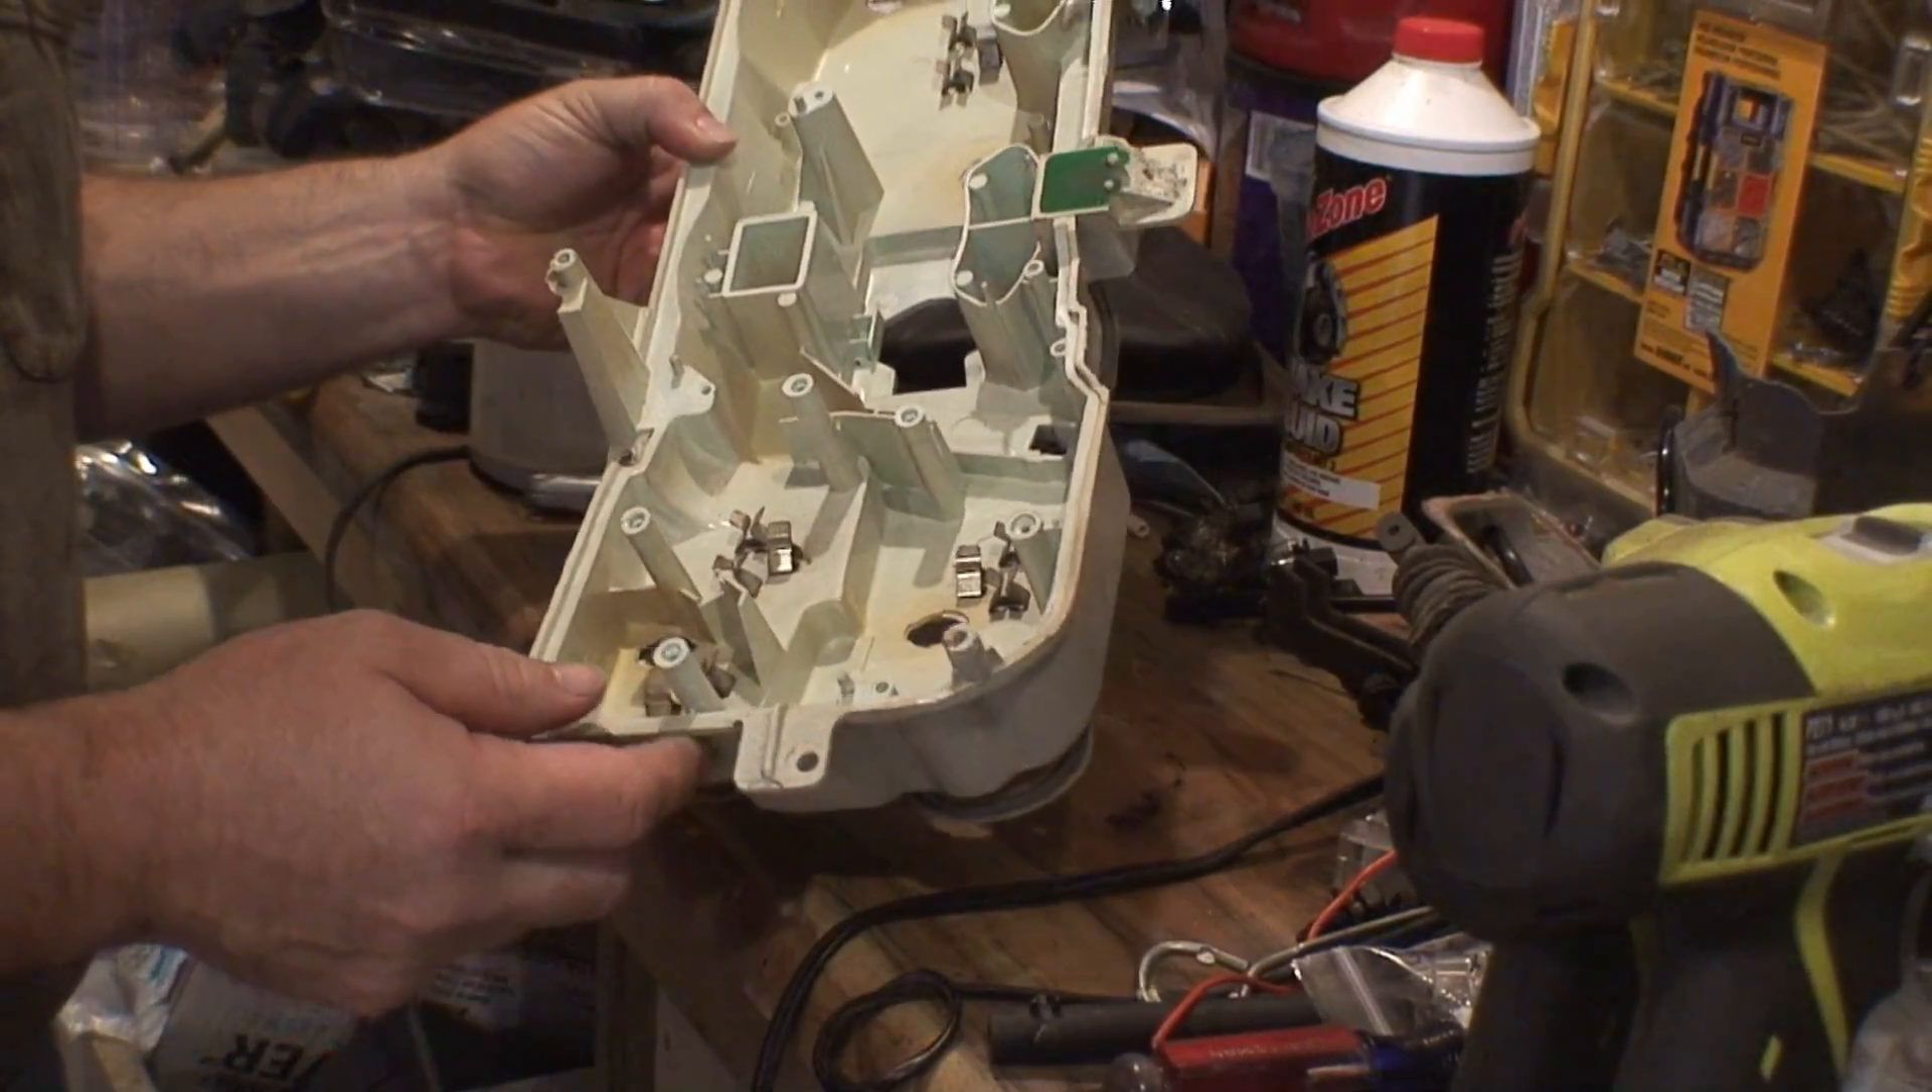All right guys got all the gauges out and looked and seen what i had here.